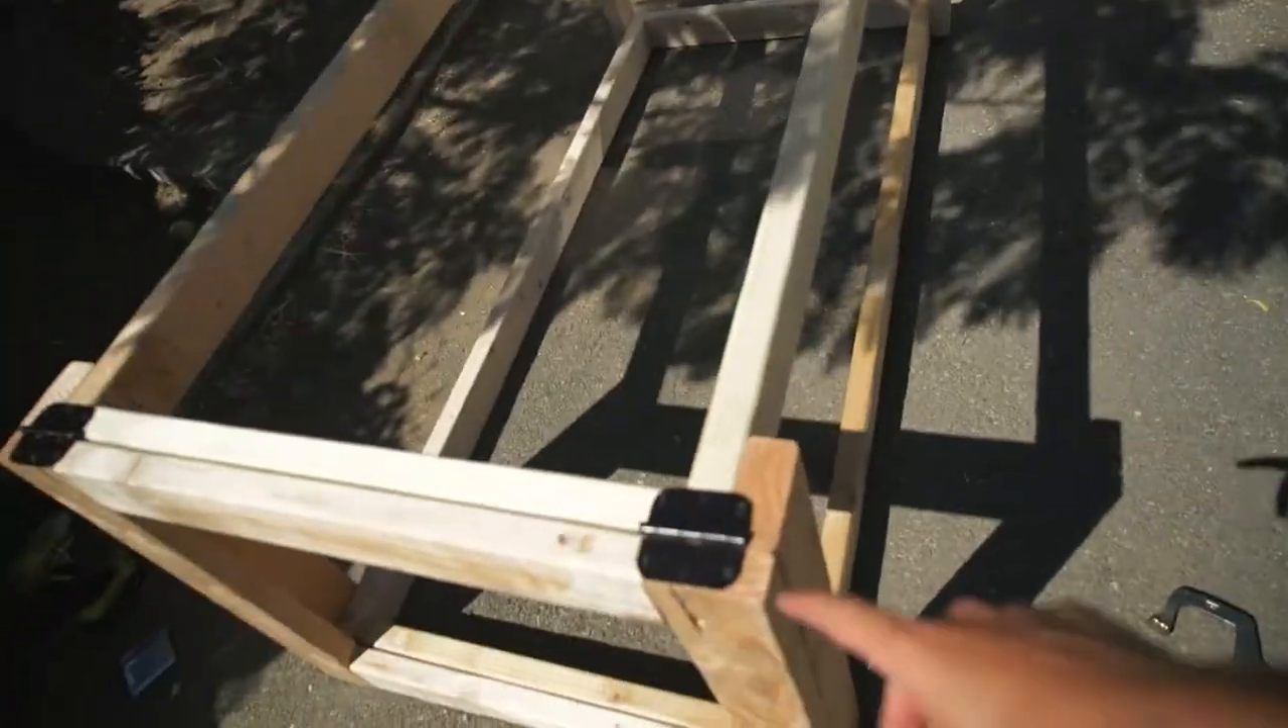We are just about done with the framing and lastly we got to staple all the chicken wire on and make a swing gate.